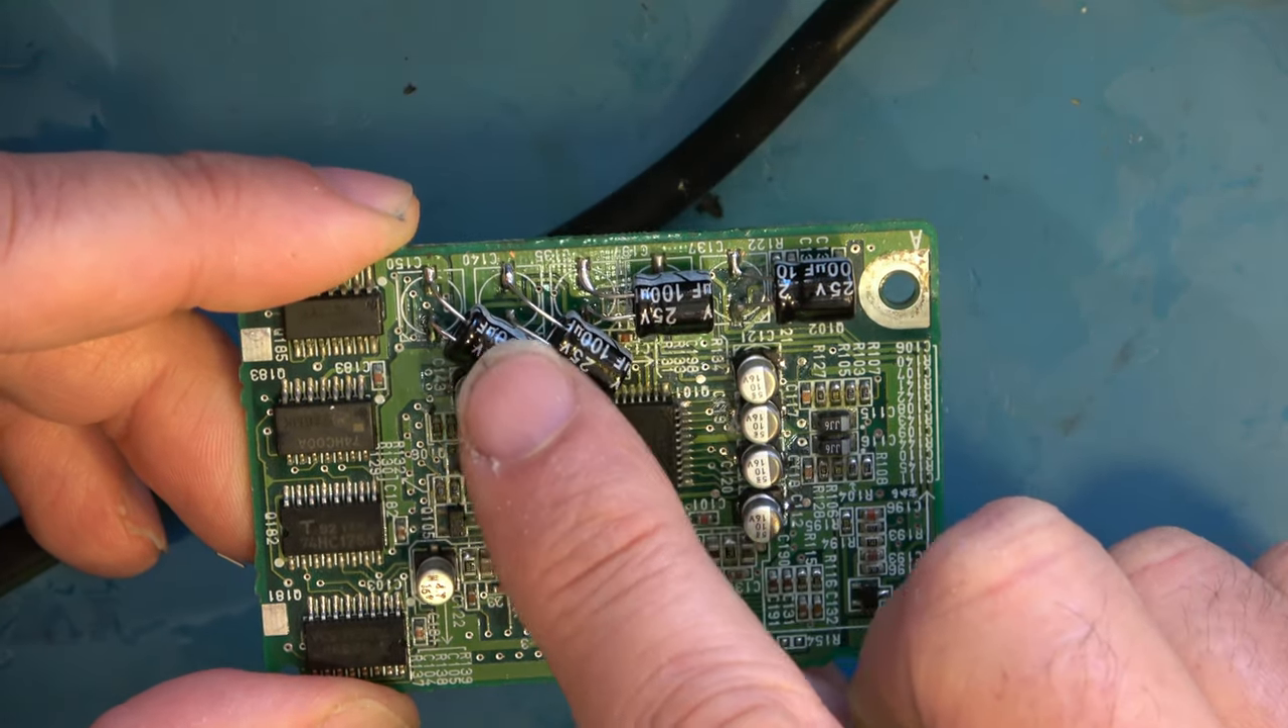We've changed the 68 surface mount for 100 microfarad conventional.